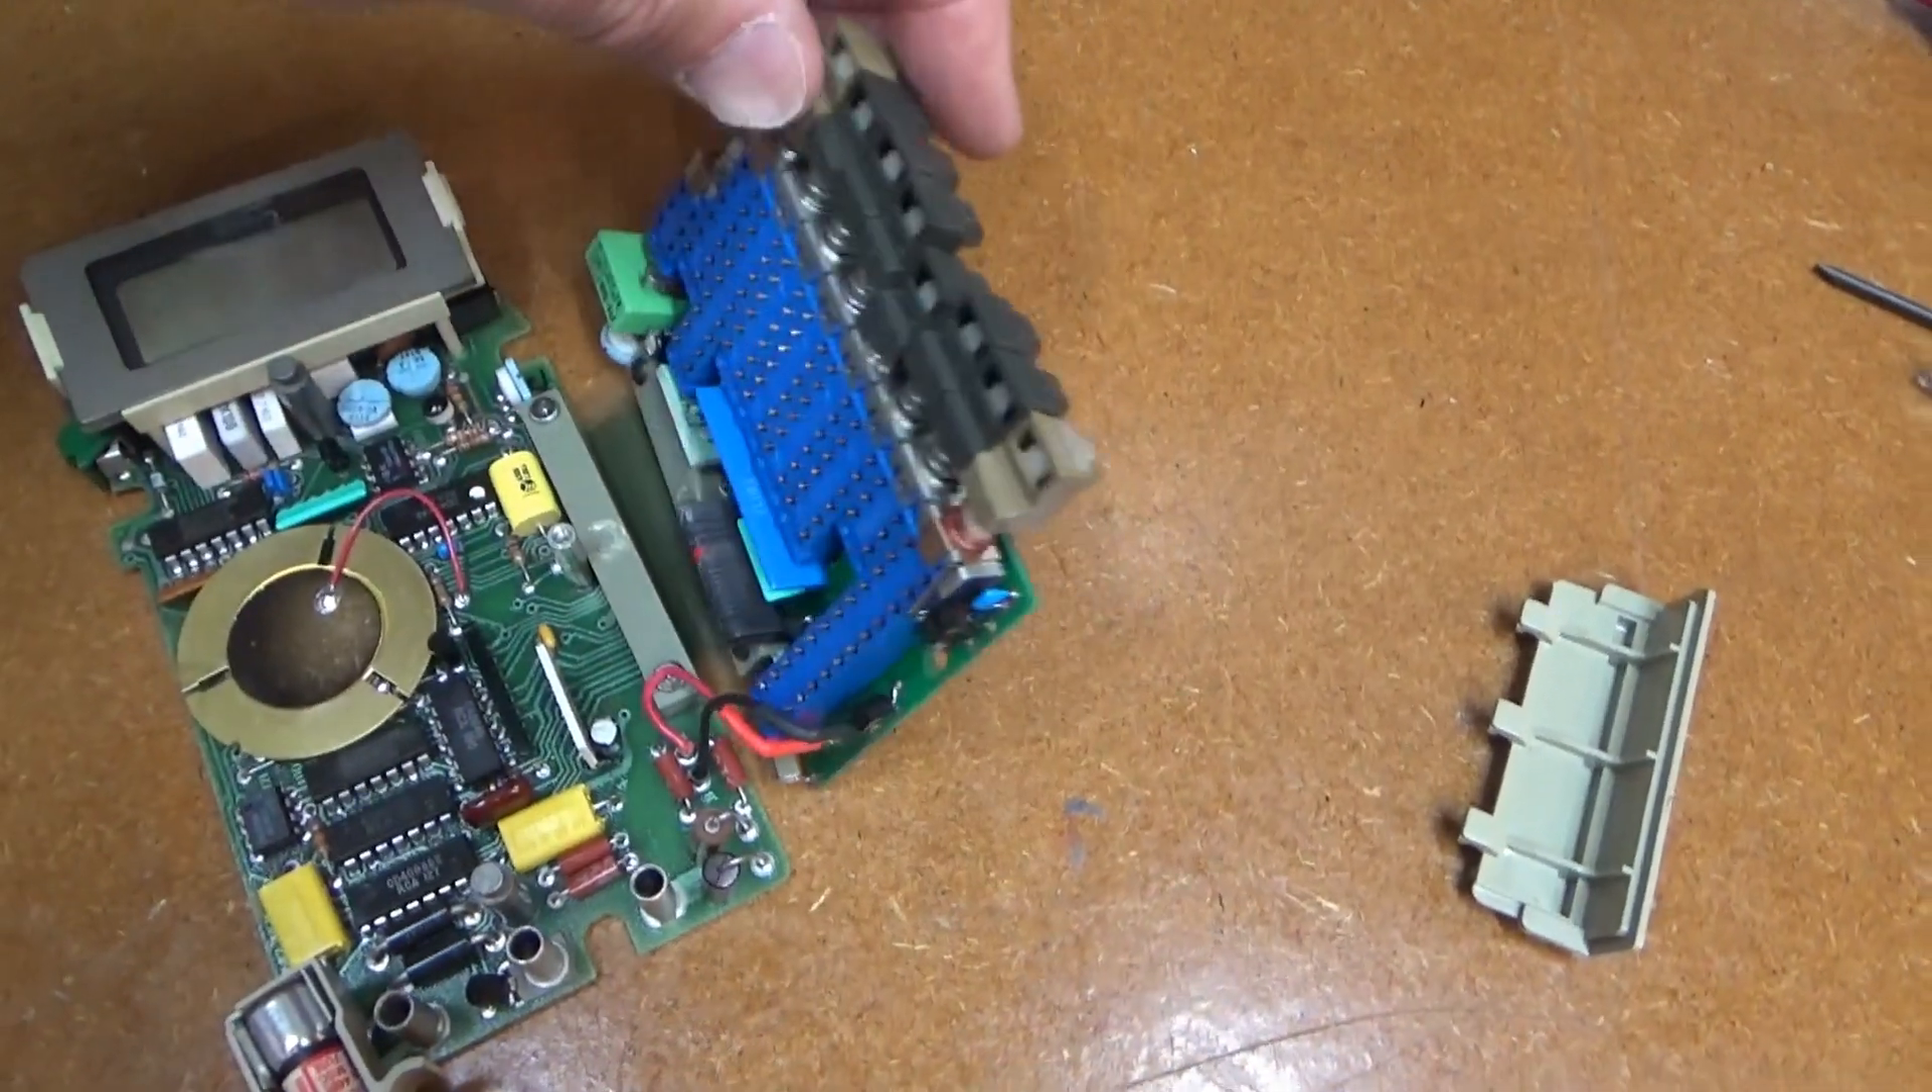This is a two board system so i got the board split.